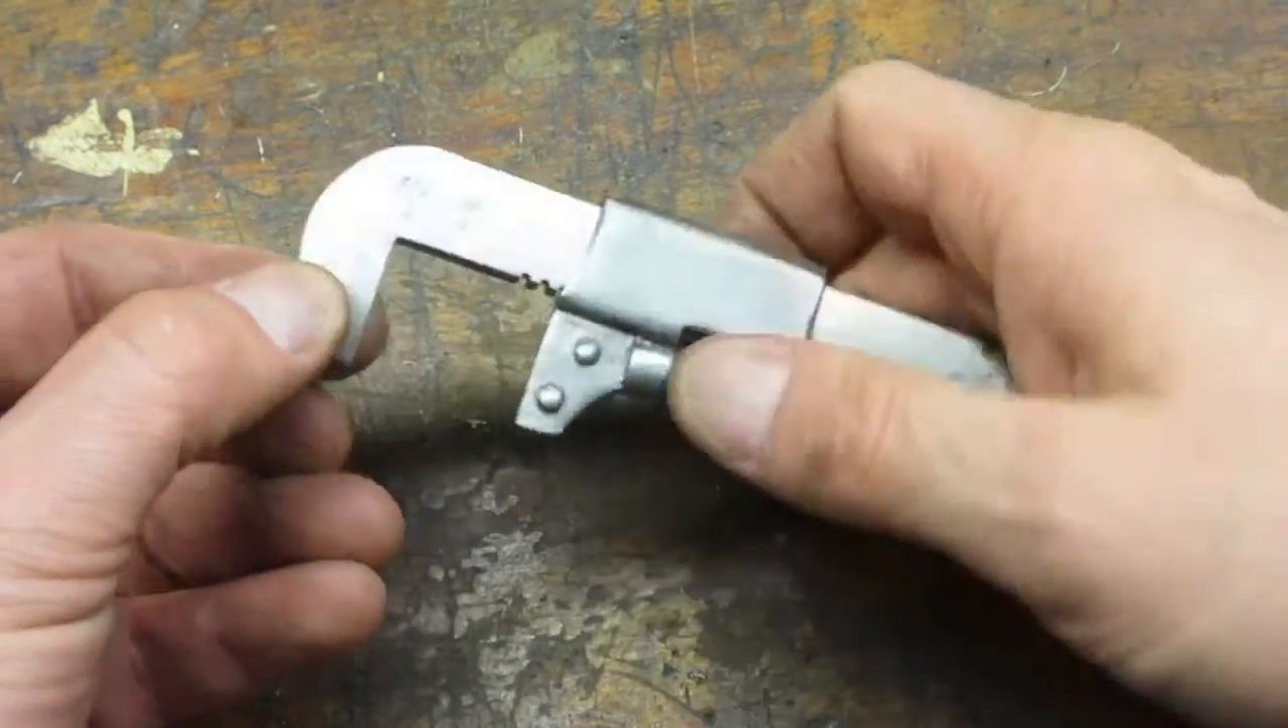Here is the little wrench reassembled.